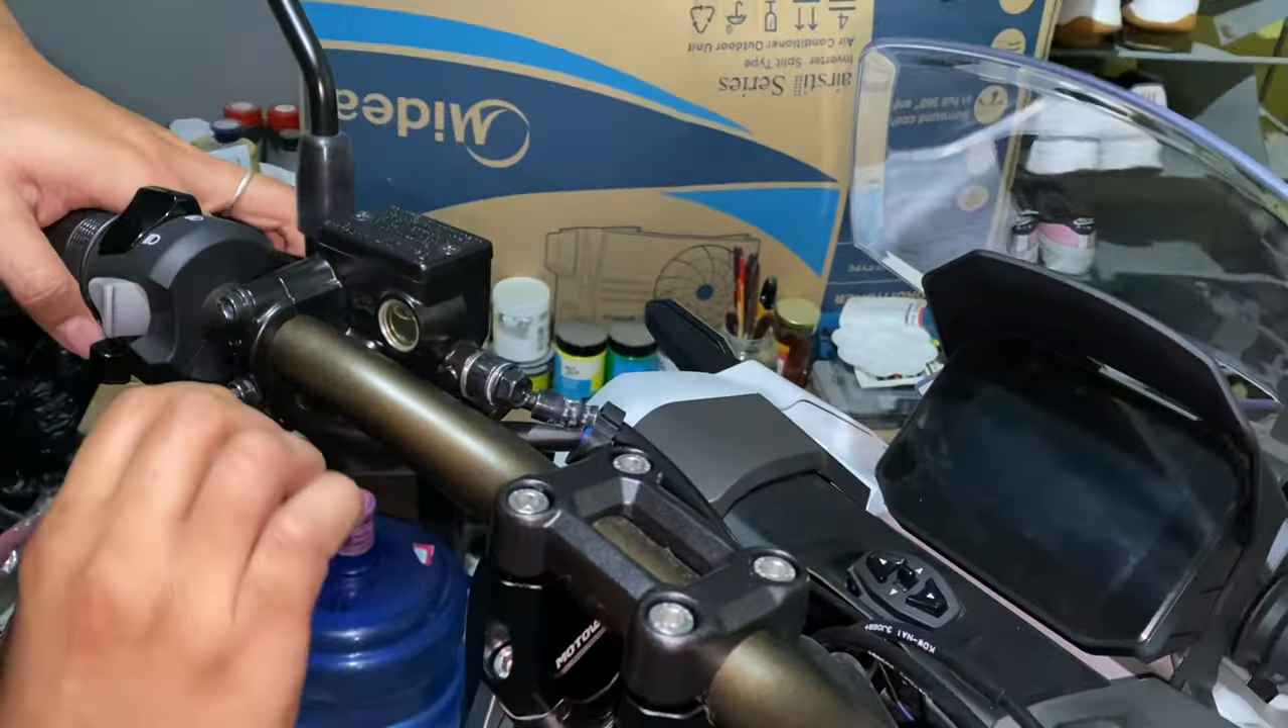So, naikabit ko na yung riser.